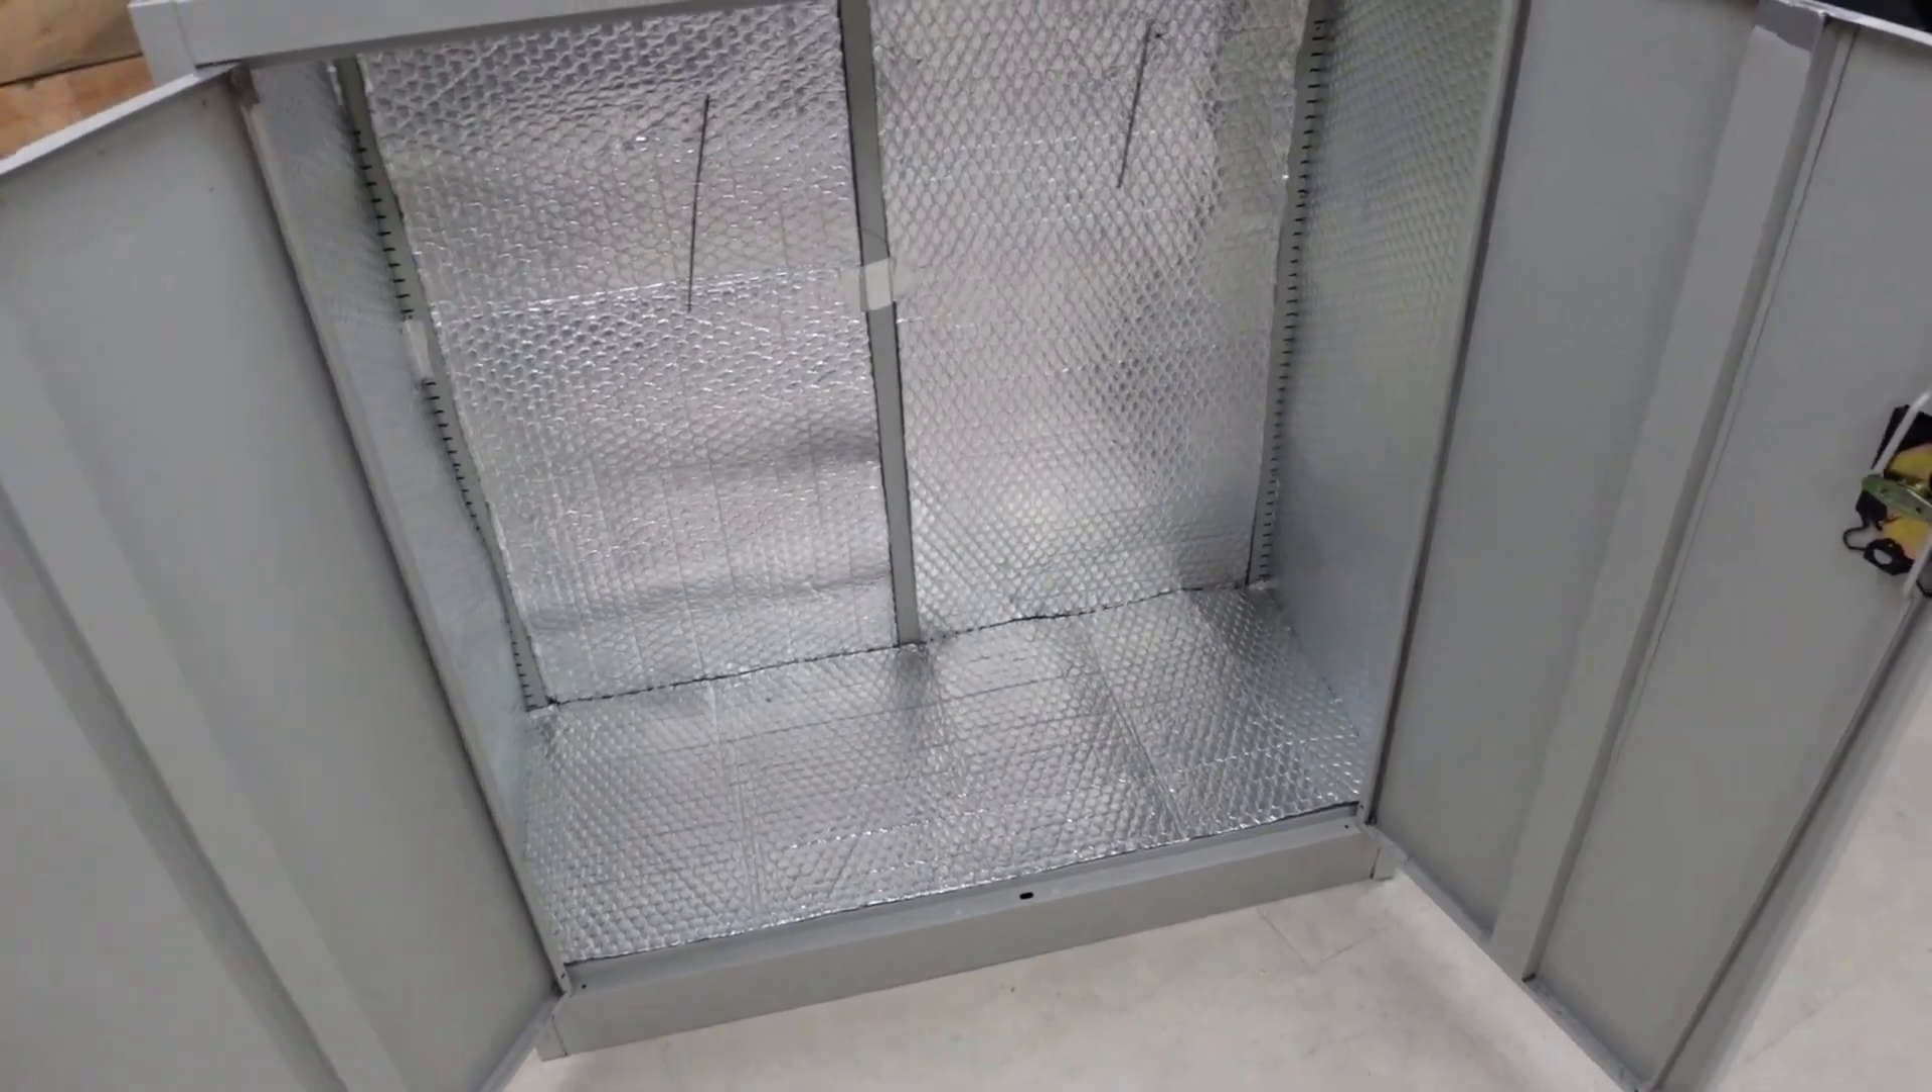I've not done the doors yet obviously as you can see.